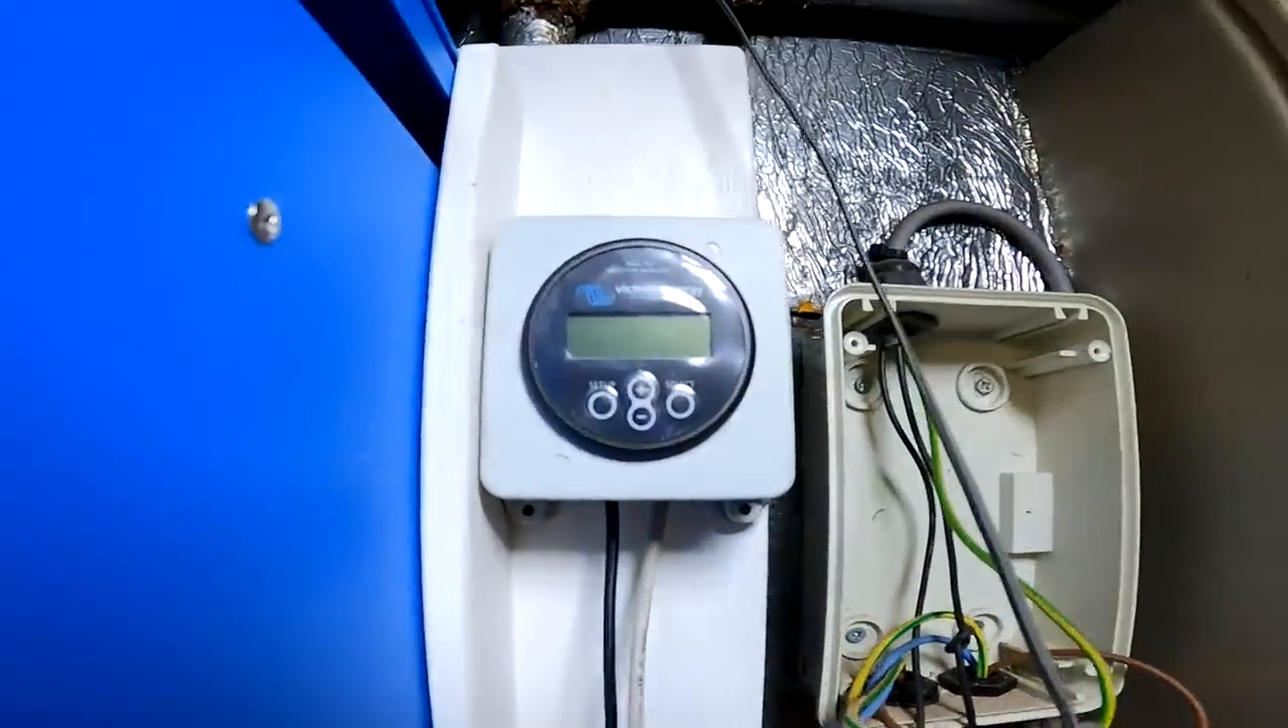So we have the panel mounted so i've mounted the battery voltage monitor.